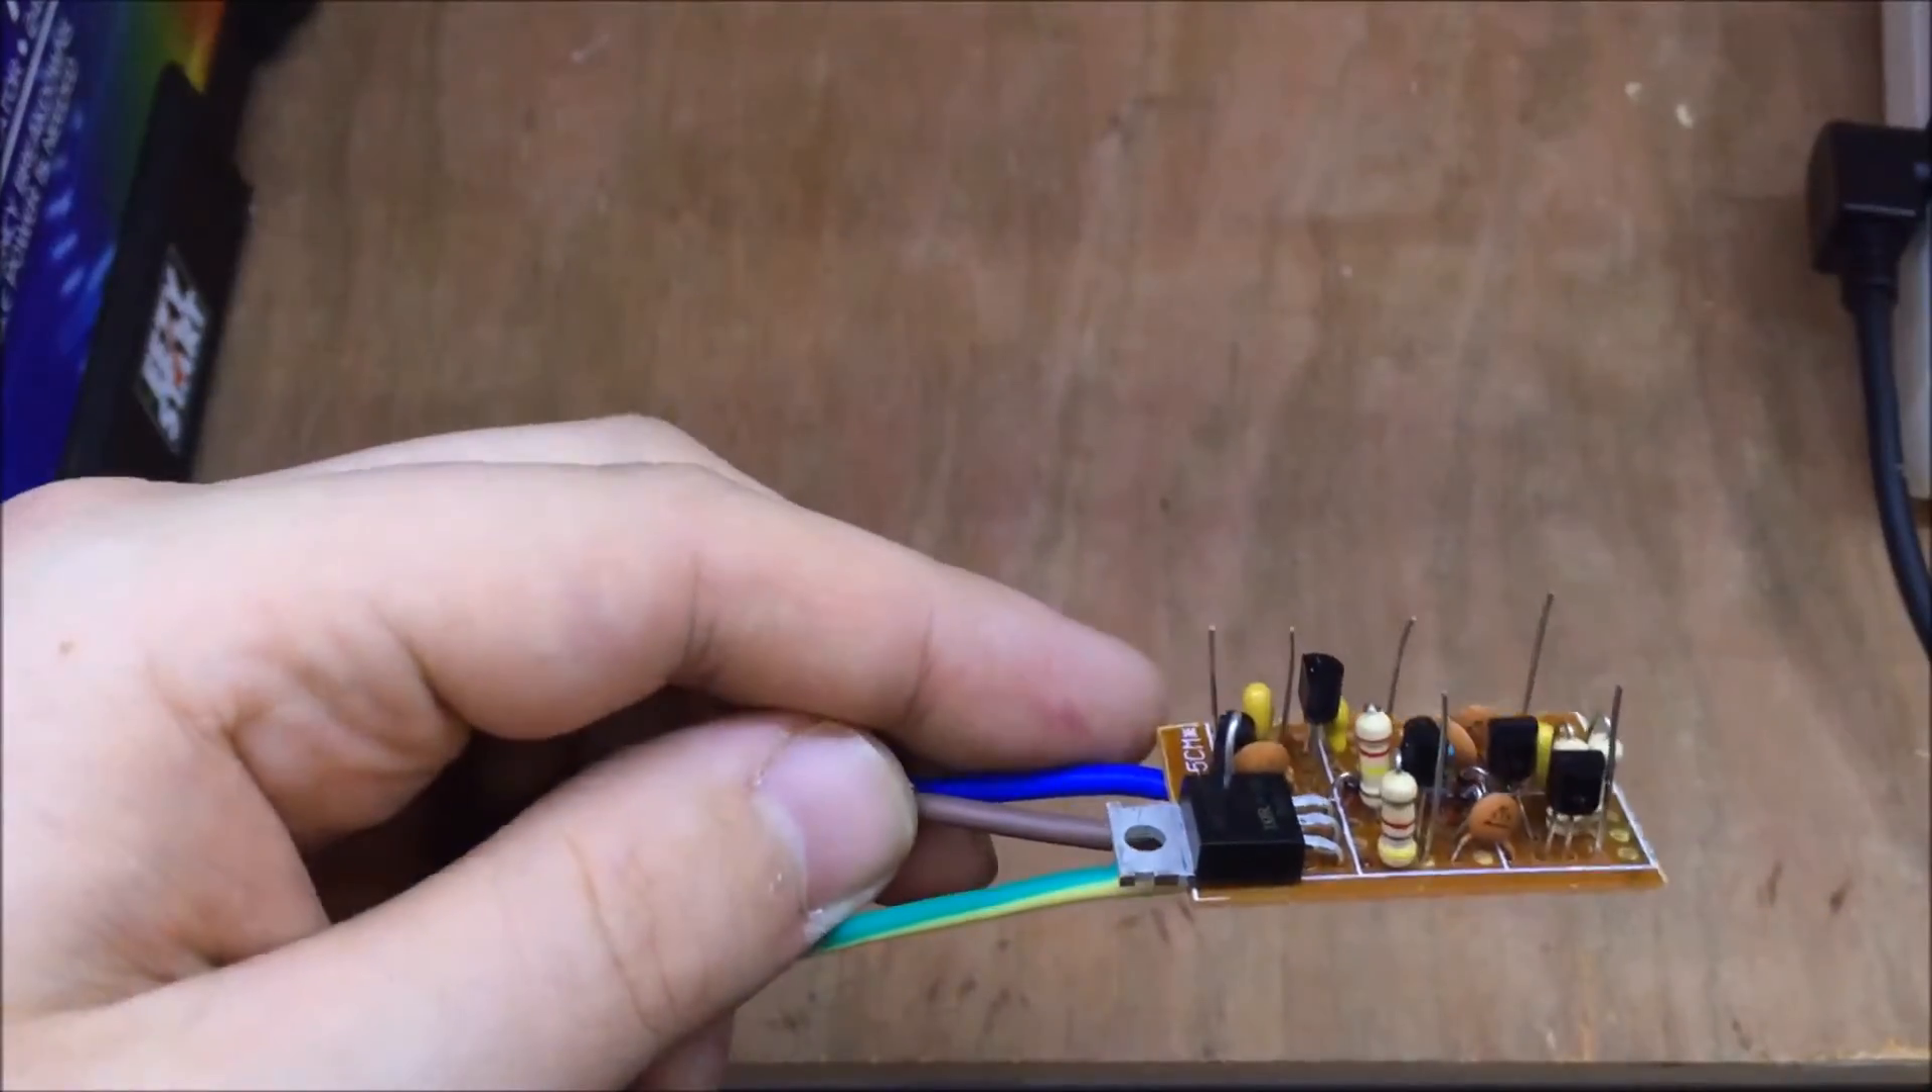My PWM5 charge controller, it's not yet got the Arduino built on top of it, but there are wires to do so.